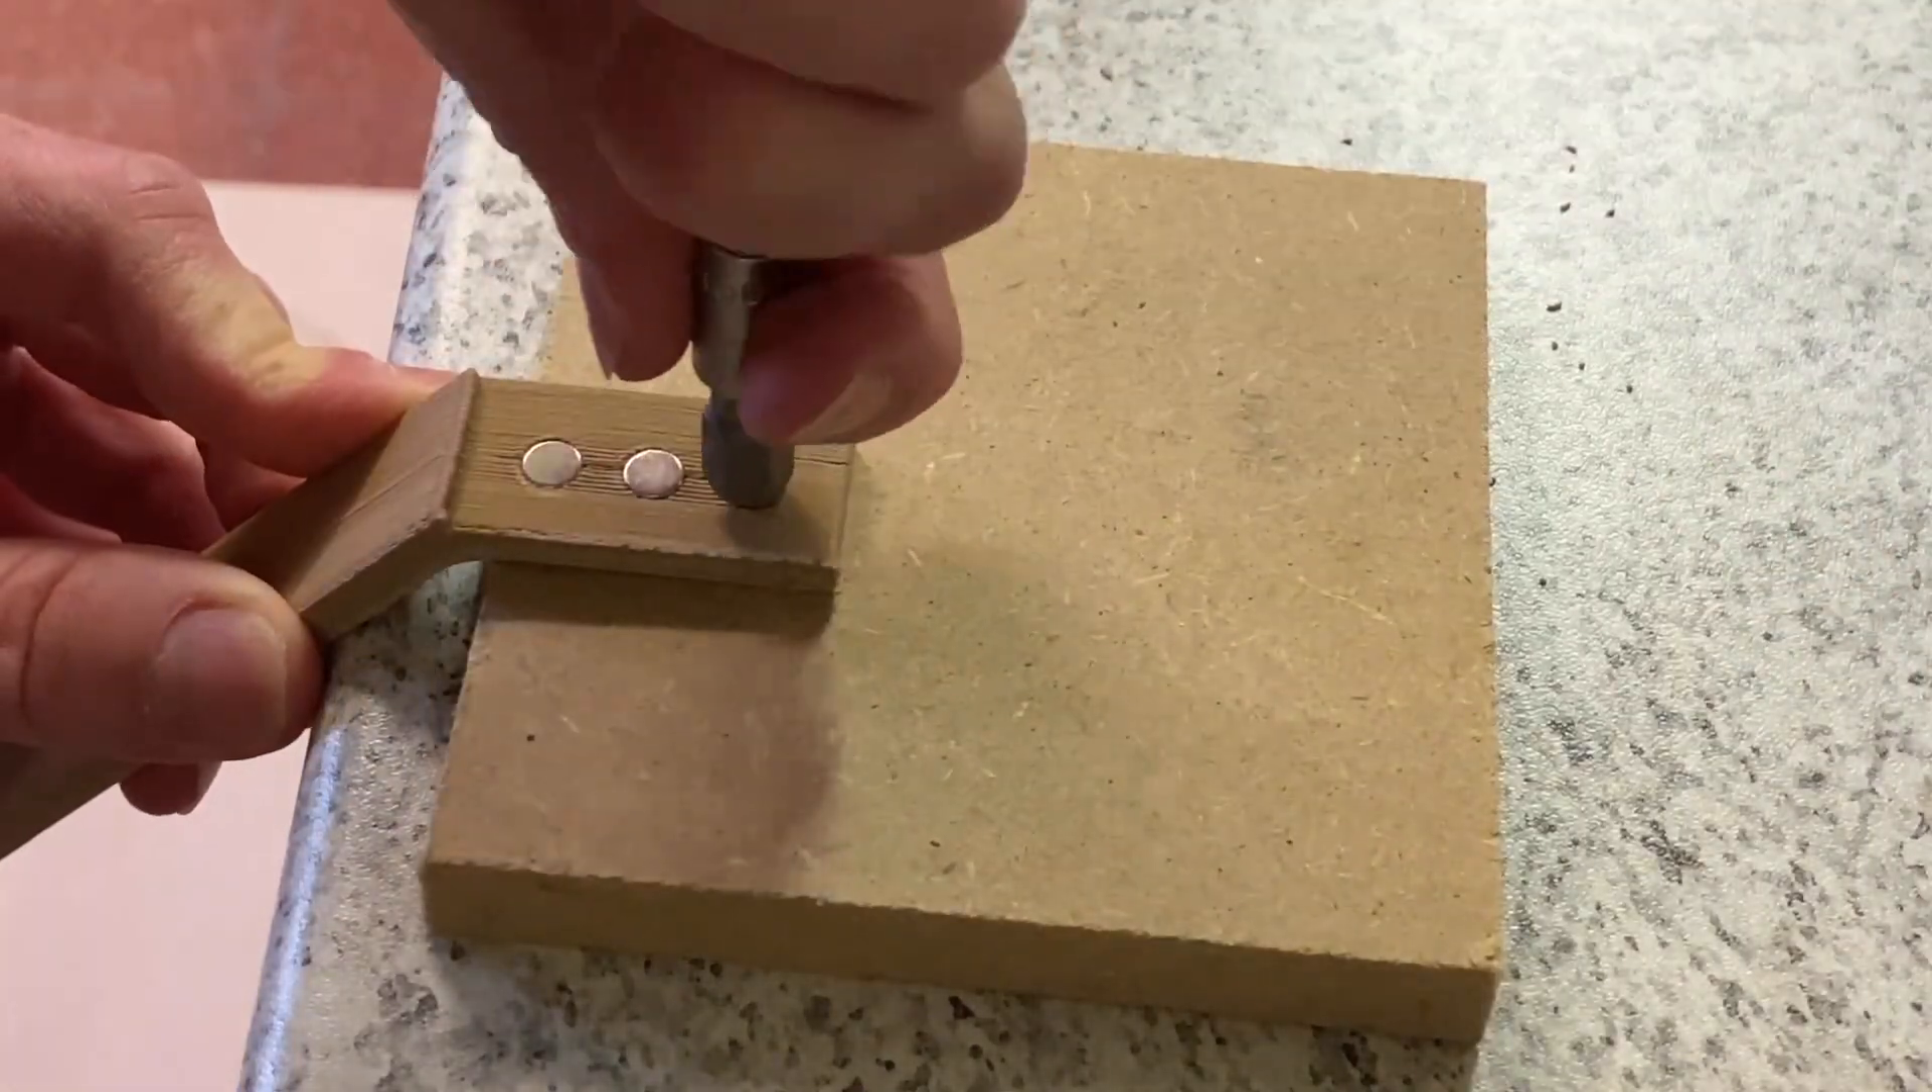The magnets are still in place.